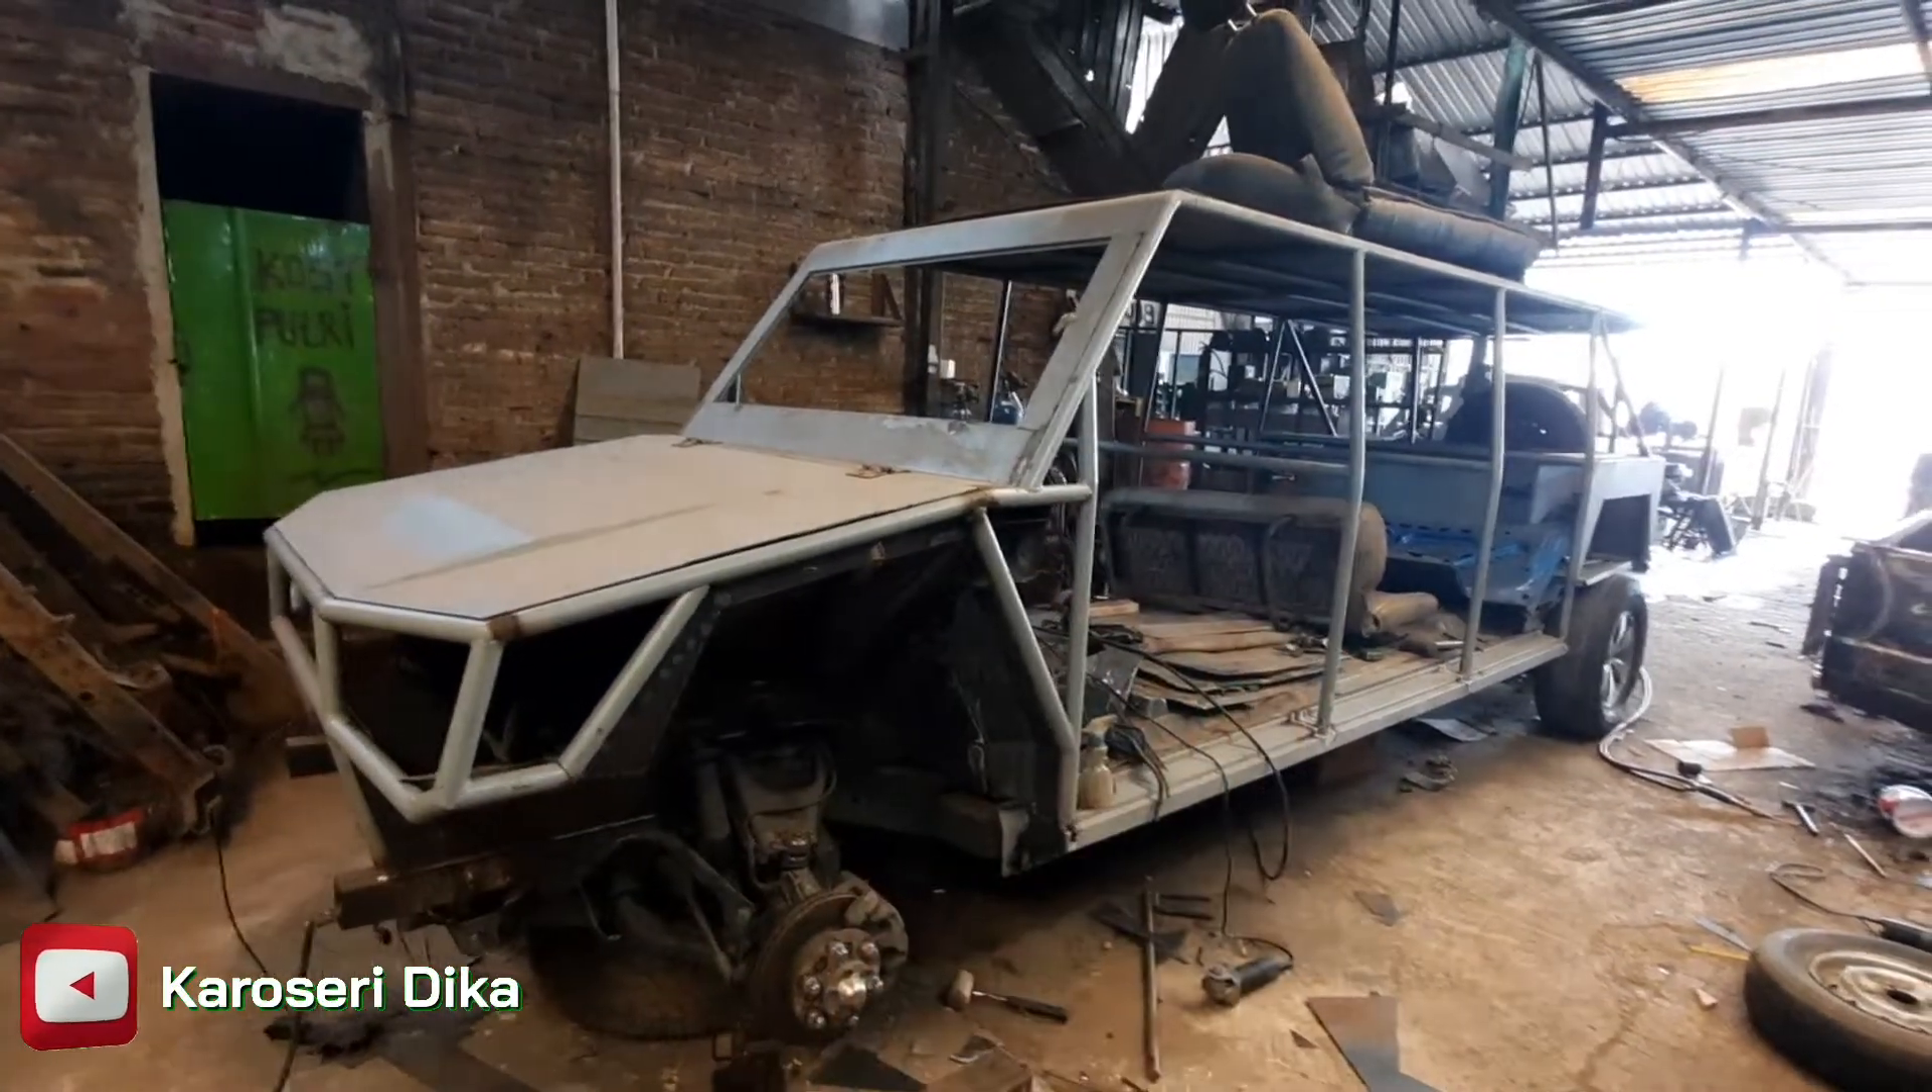Yang ini sudah terpasang kap sama atapnya.